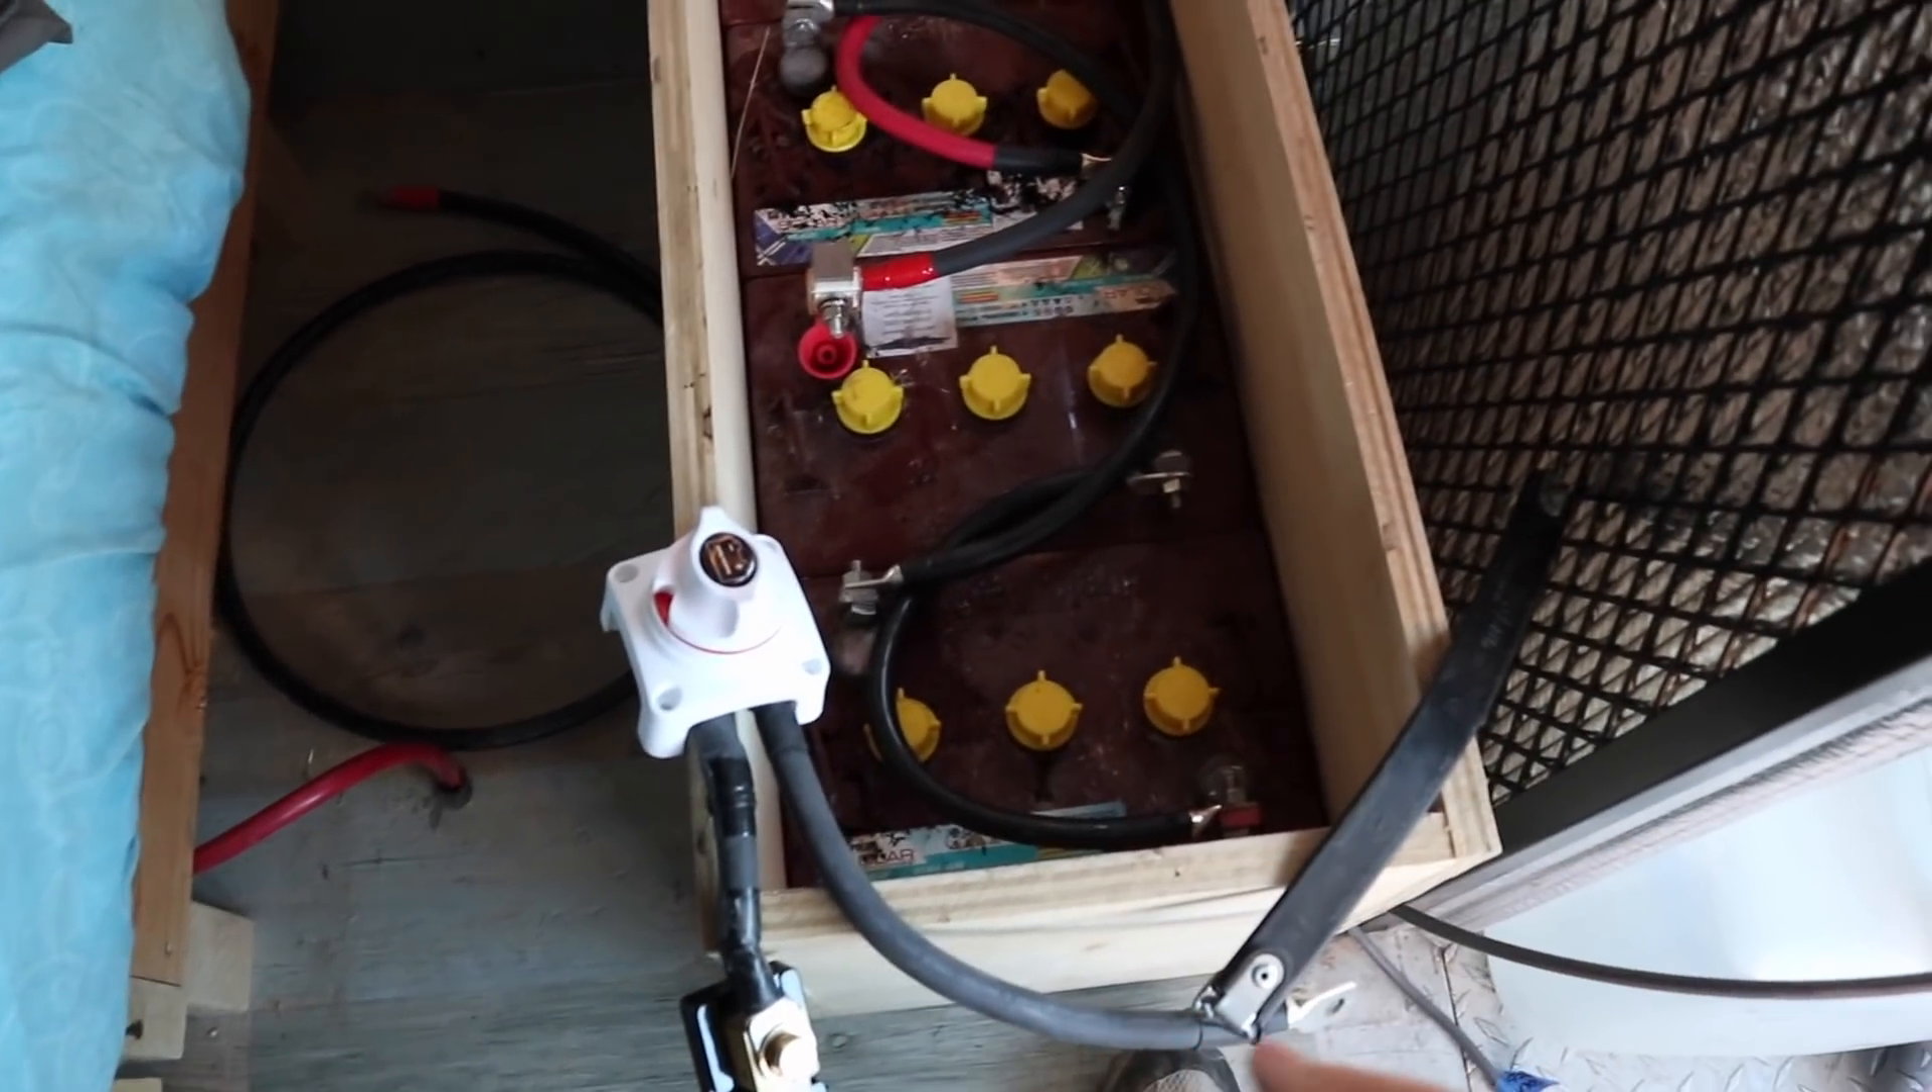You can see all the batteries are in place and wired all together.